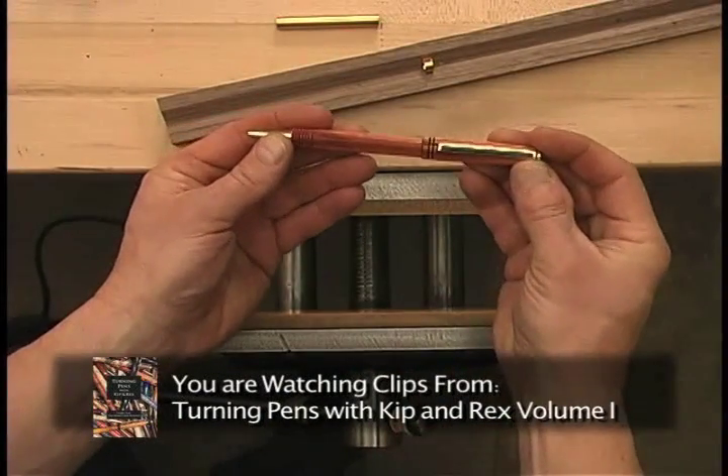Then we'll assemble the two halves of the pen and there we have our completed pen.